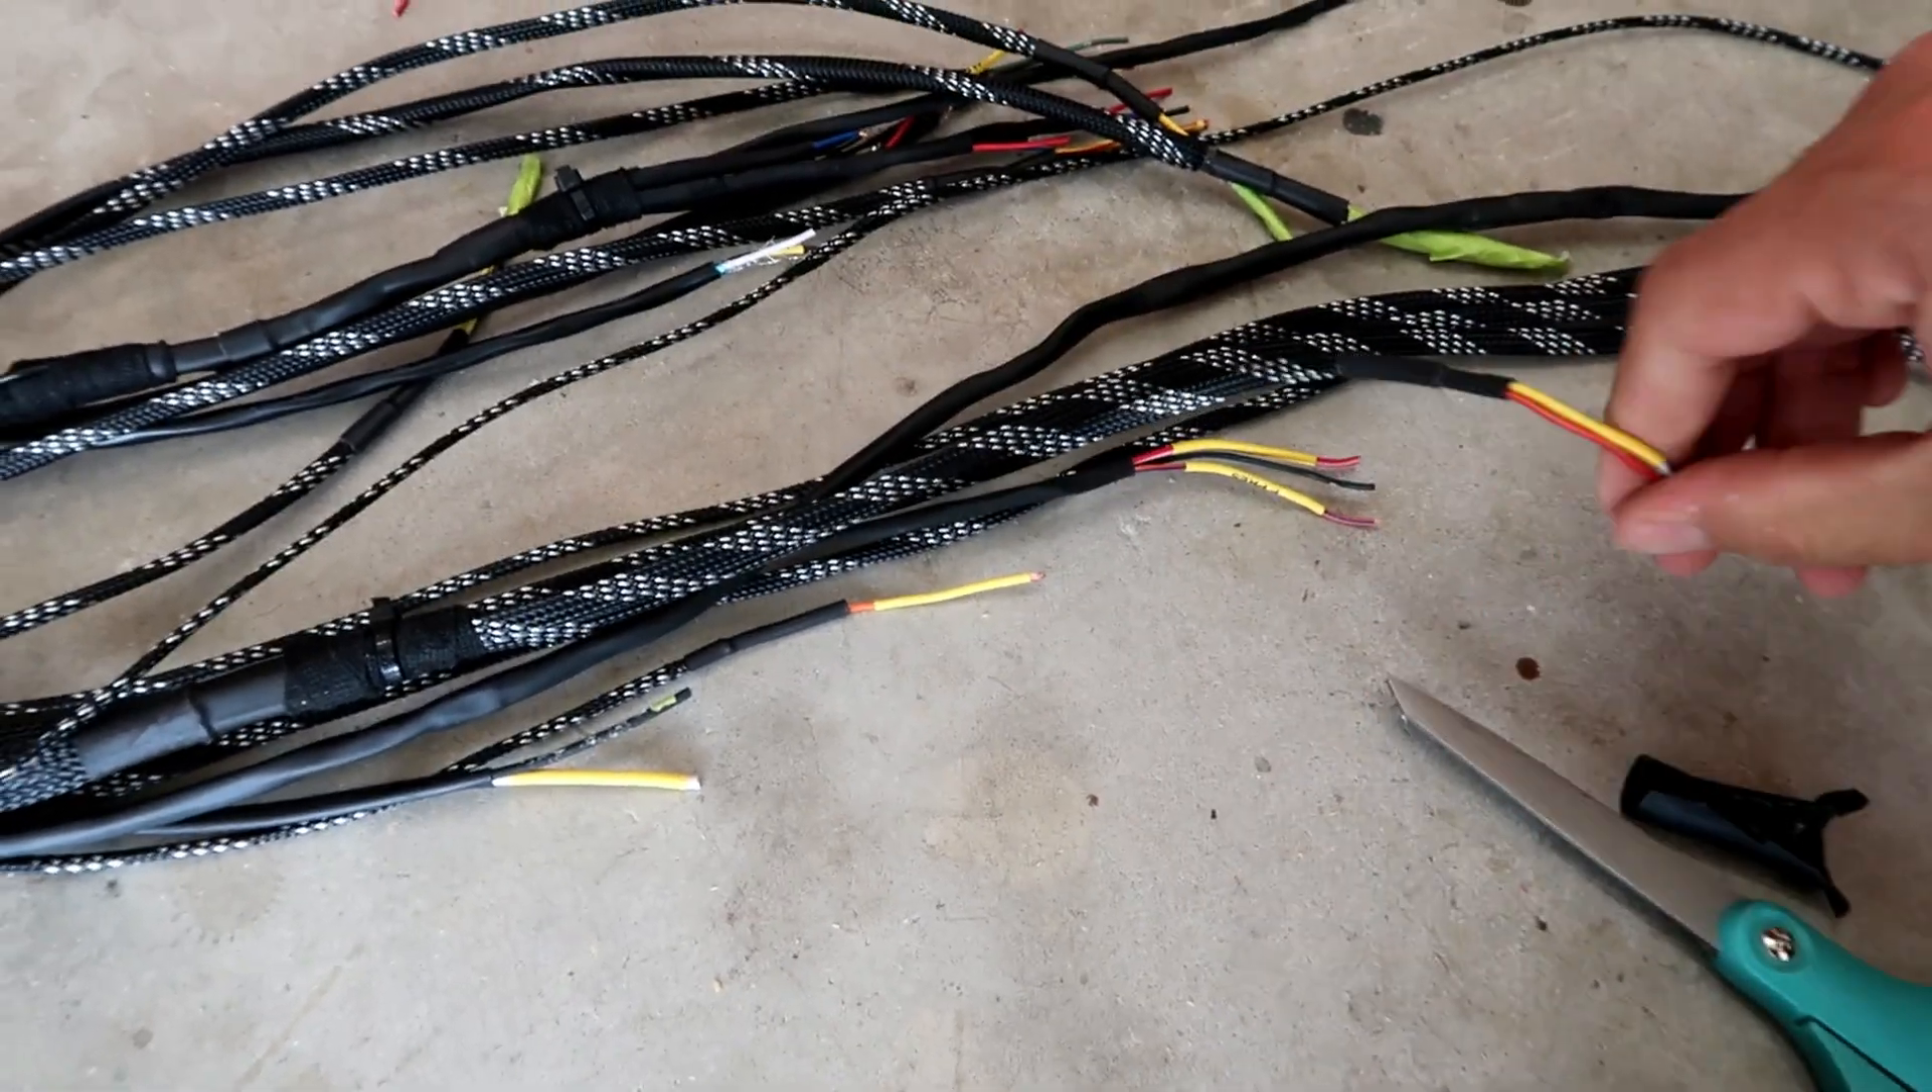All right, so this part of the harness is pretty much done. I just got to do the clips, the connectors, at the ends.